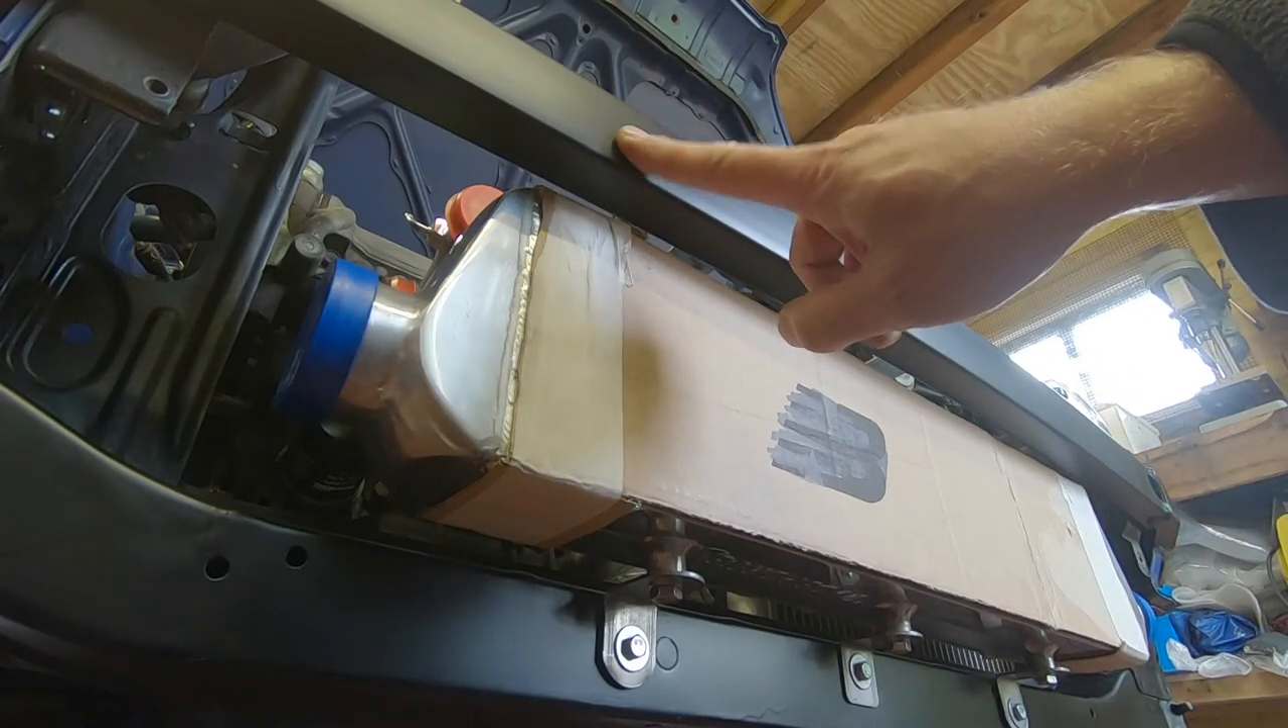We've painted the bumper bar black obviously that's back on there now.